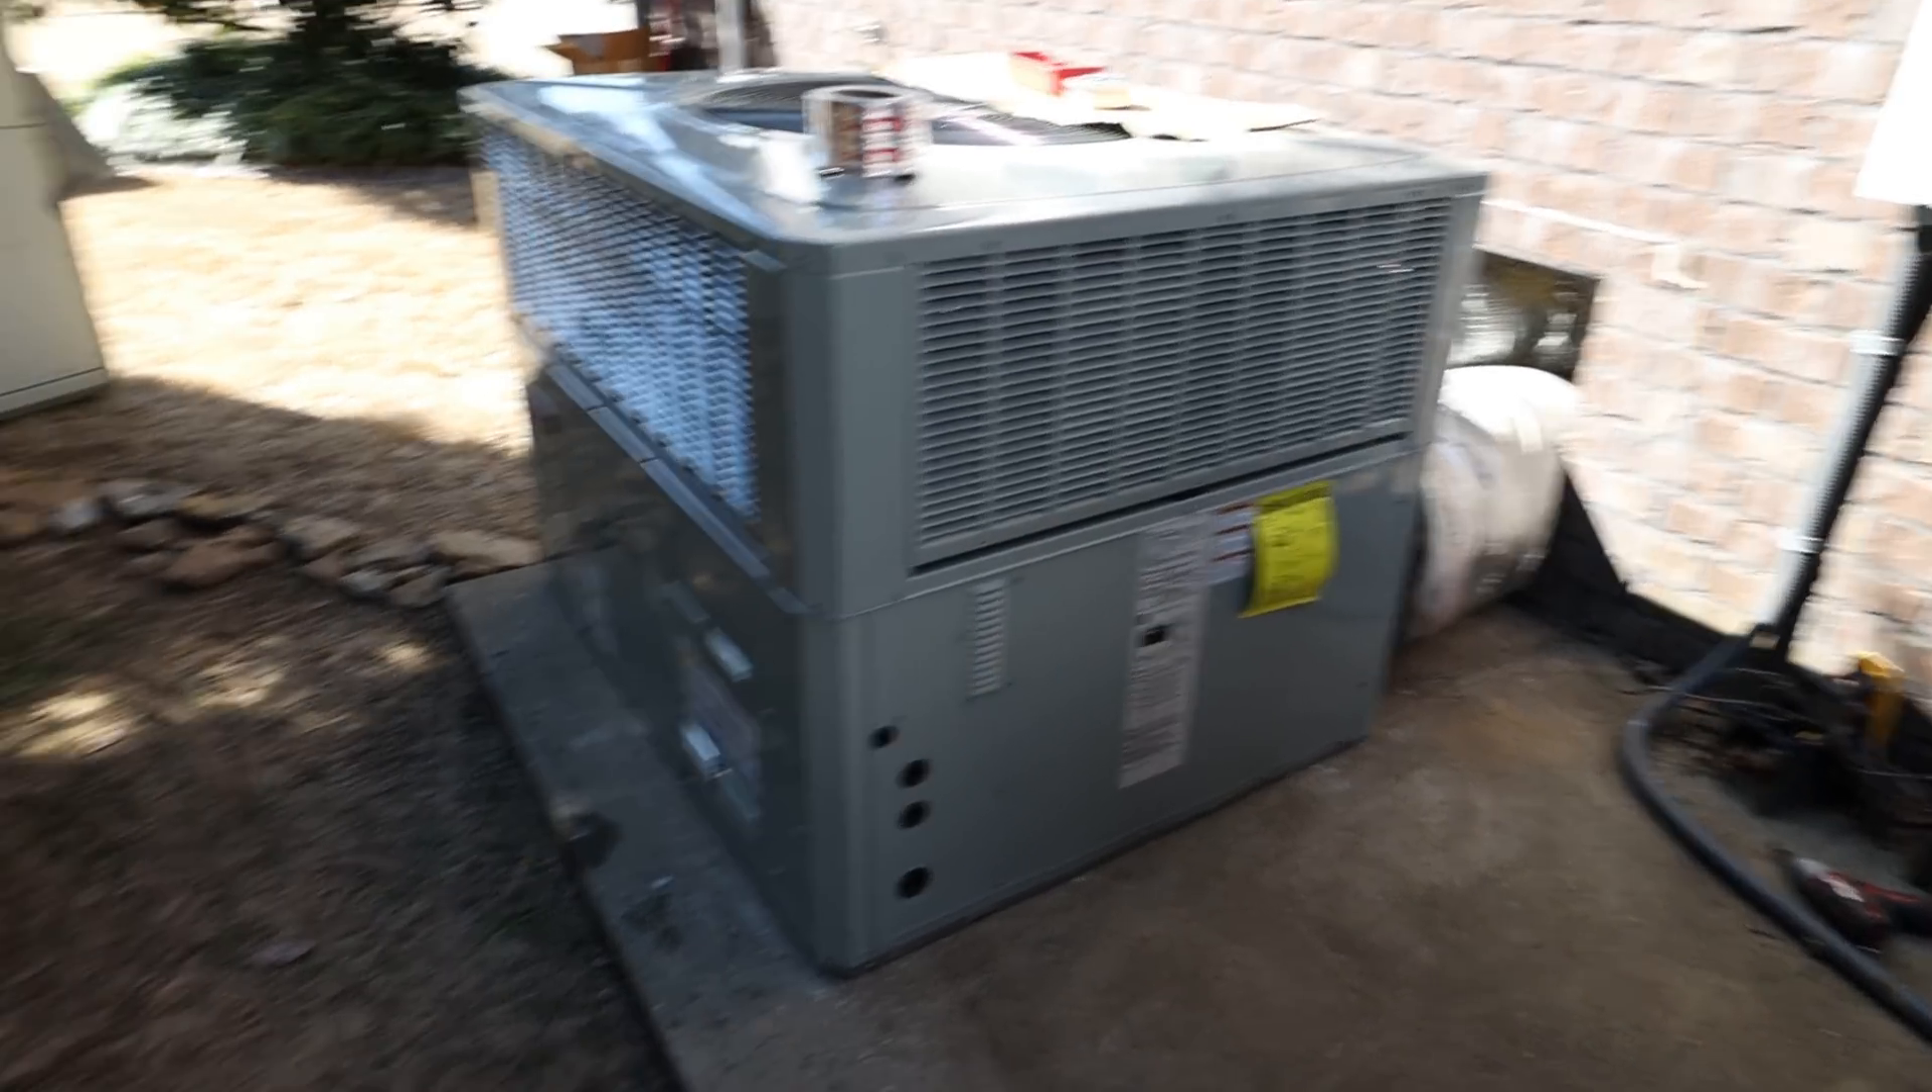We got the new unit set.